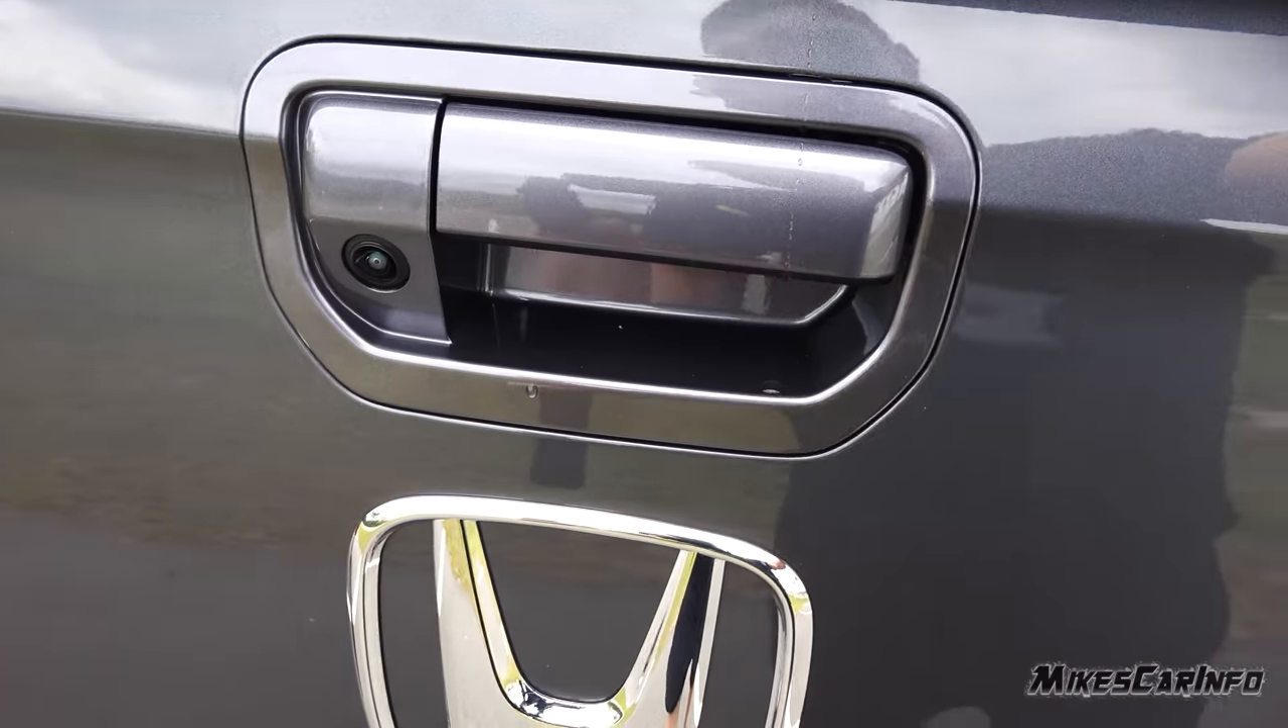See how well integrated the backup camera is, but it's slightly offset.